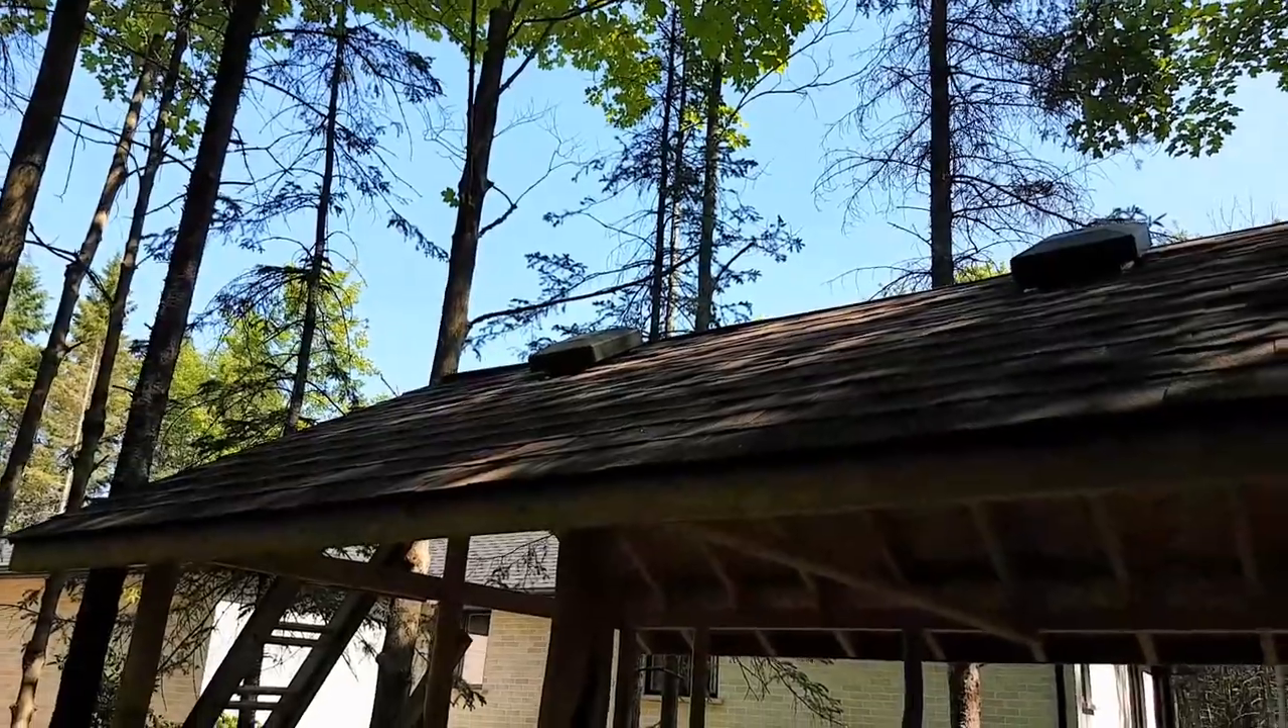And I had to put in the two roof vents. And they're in there.